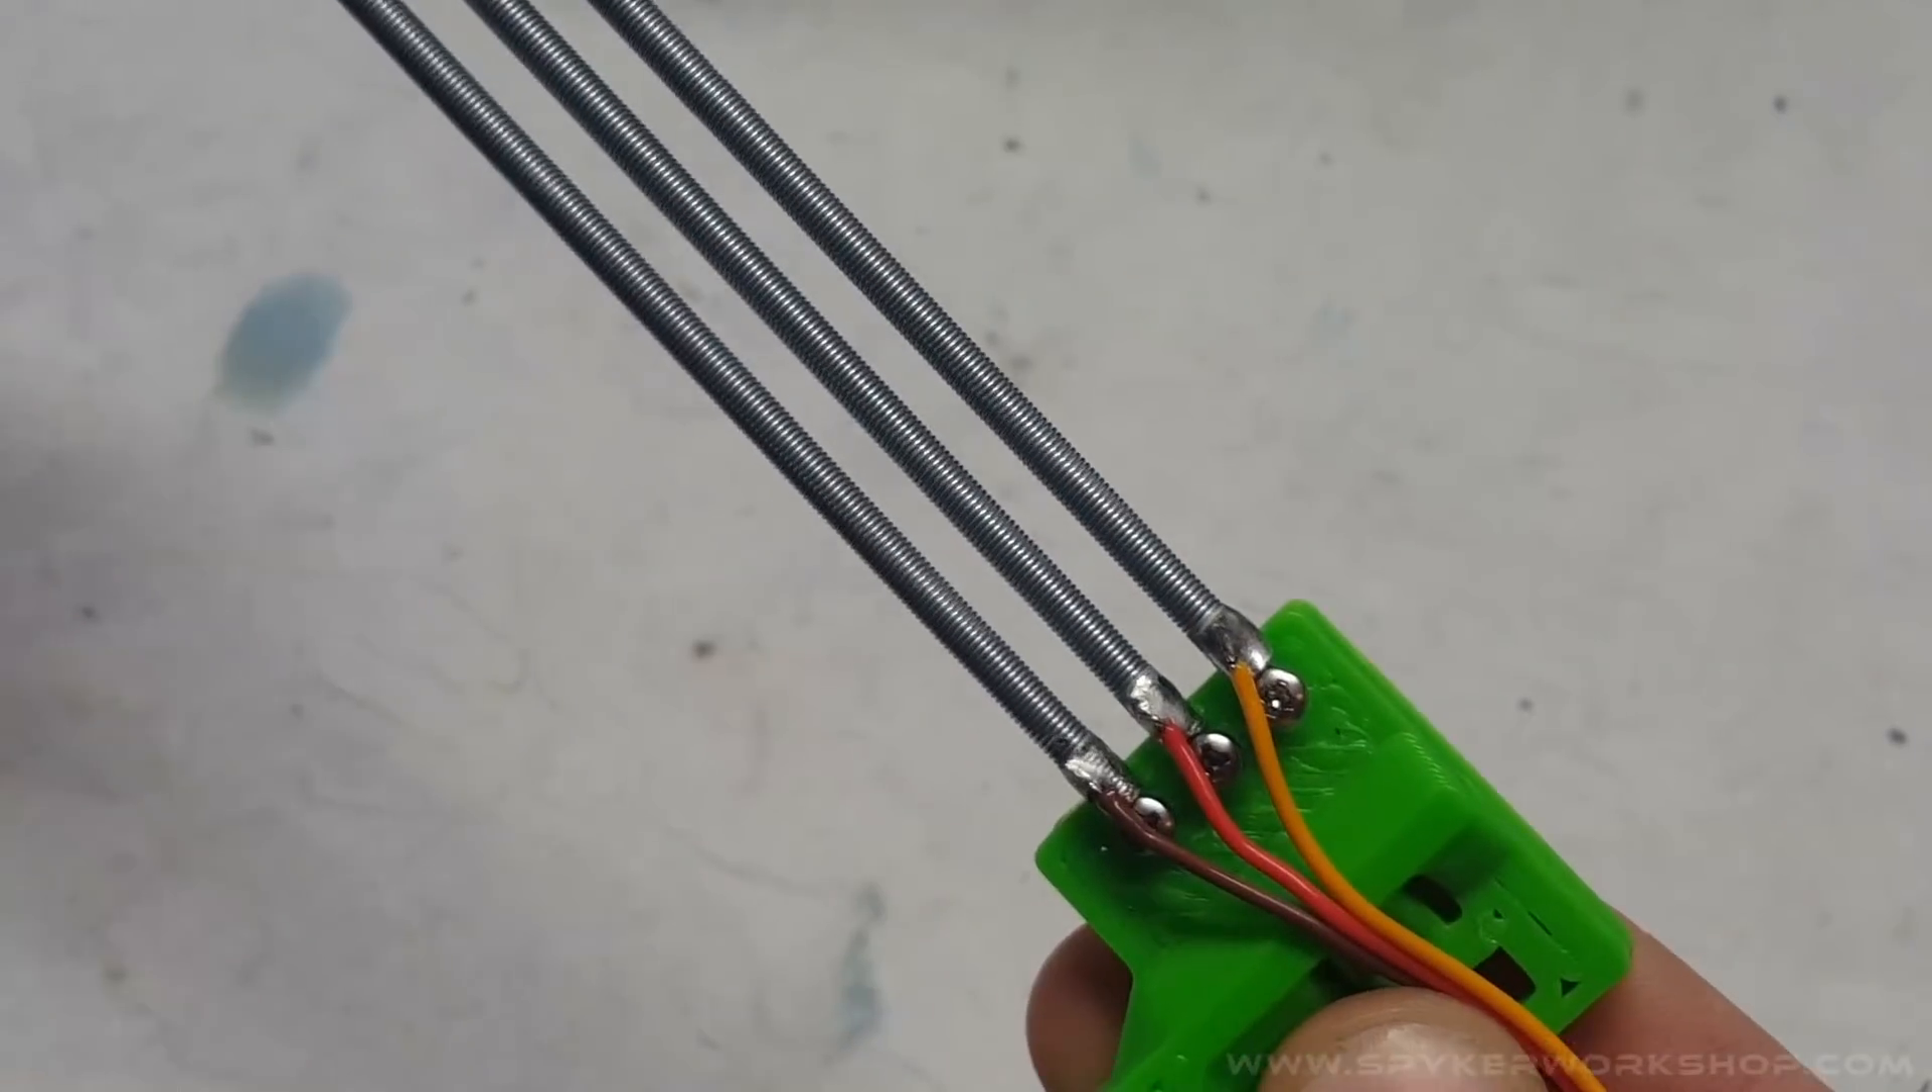So I put the wires on the top so they stay far away from each other.